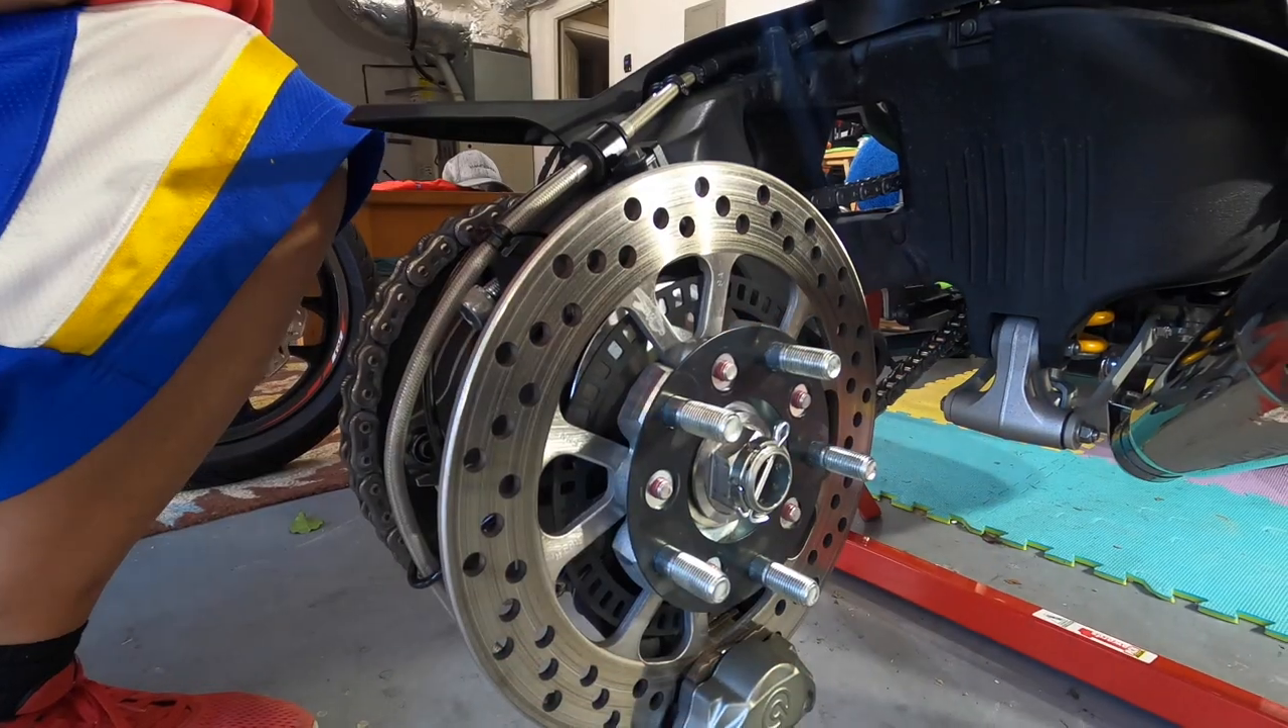The rotor's in place and there is a collar in between that's supposed to be there.